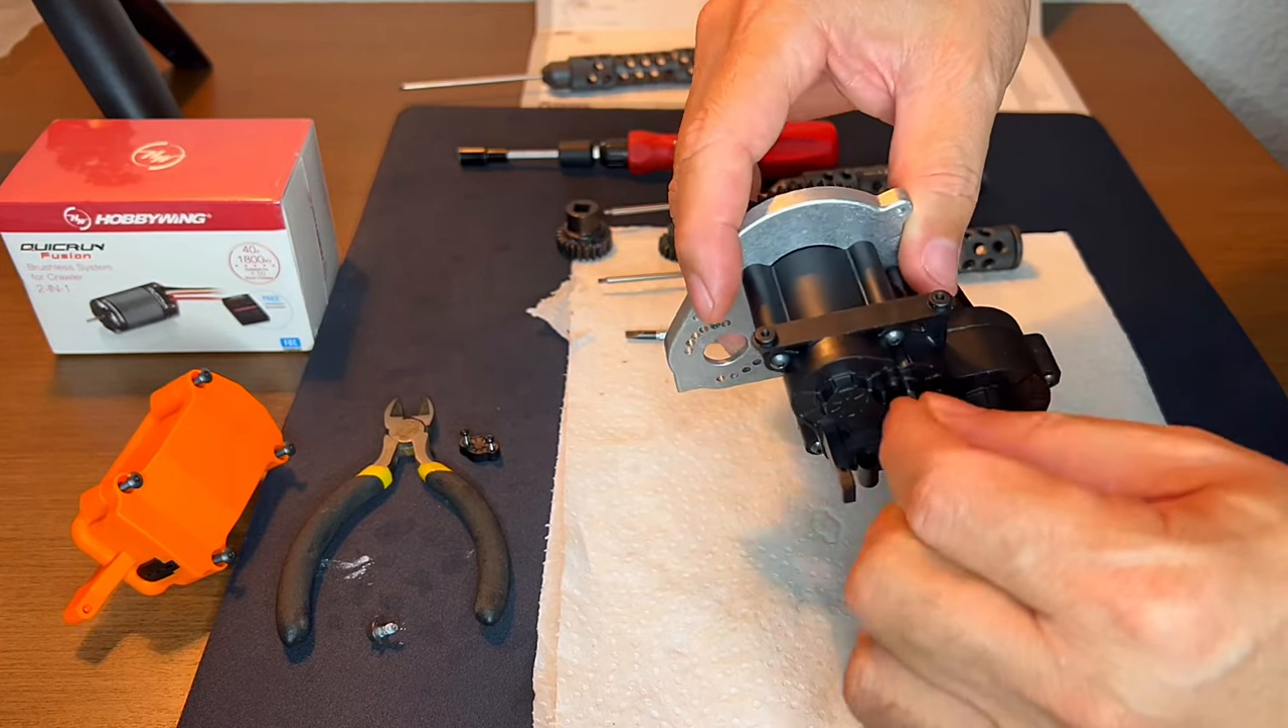All right so the gearbox it's back together.